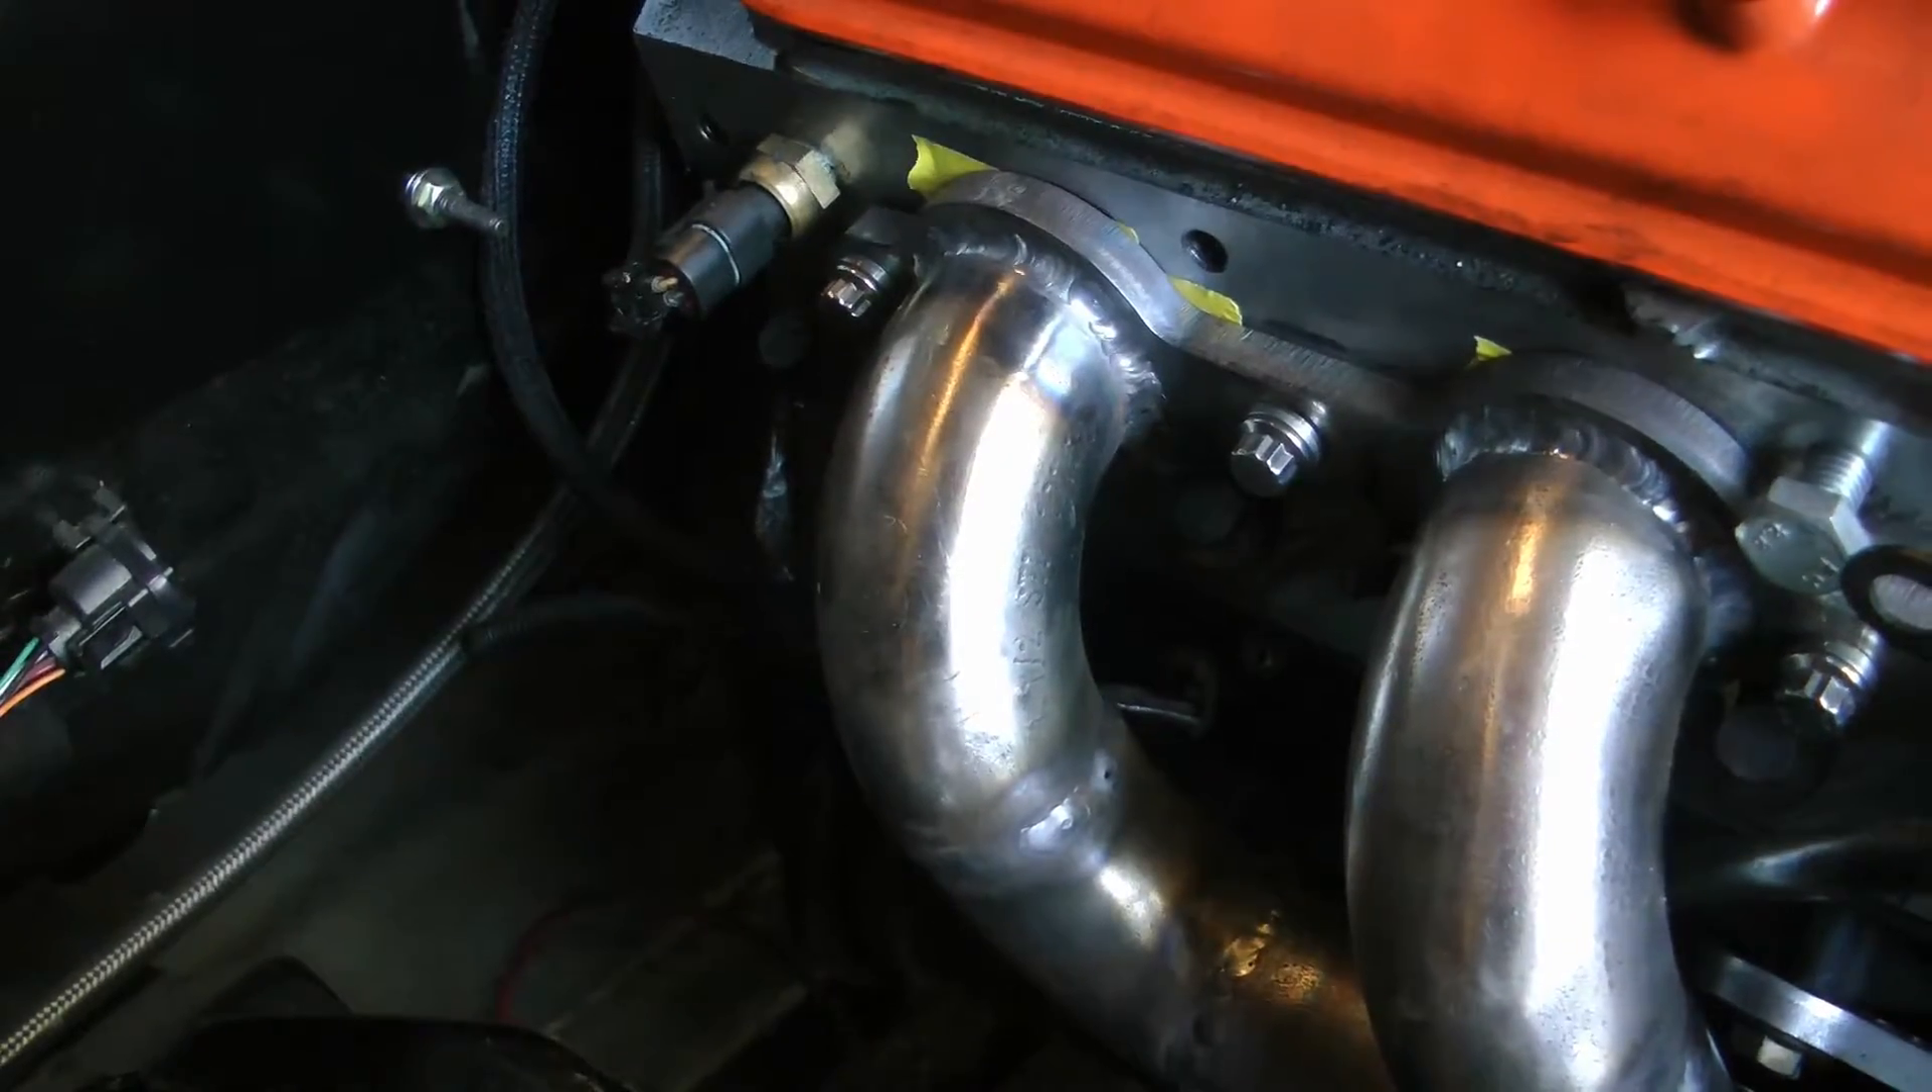So you can see here i got the manifolds all final welded.